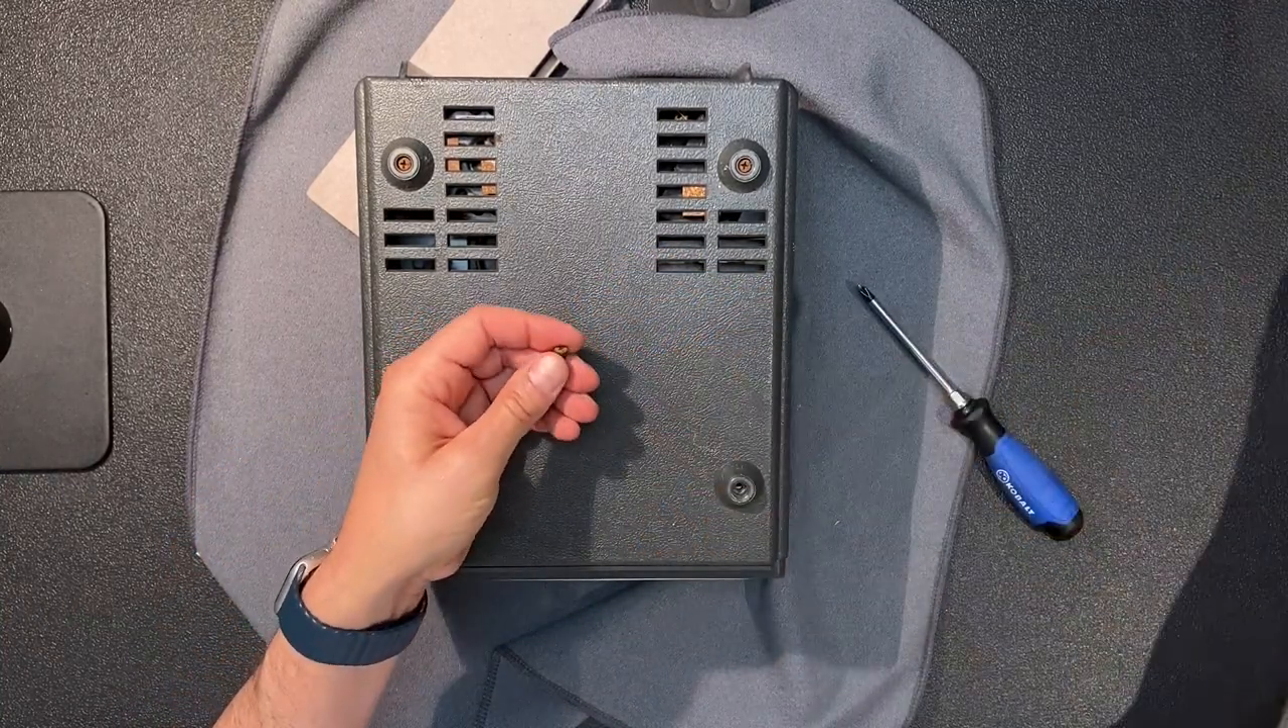There are four screws on the bottom let's remove those. There's the first one.